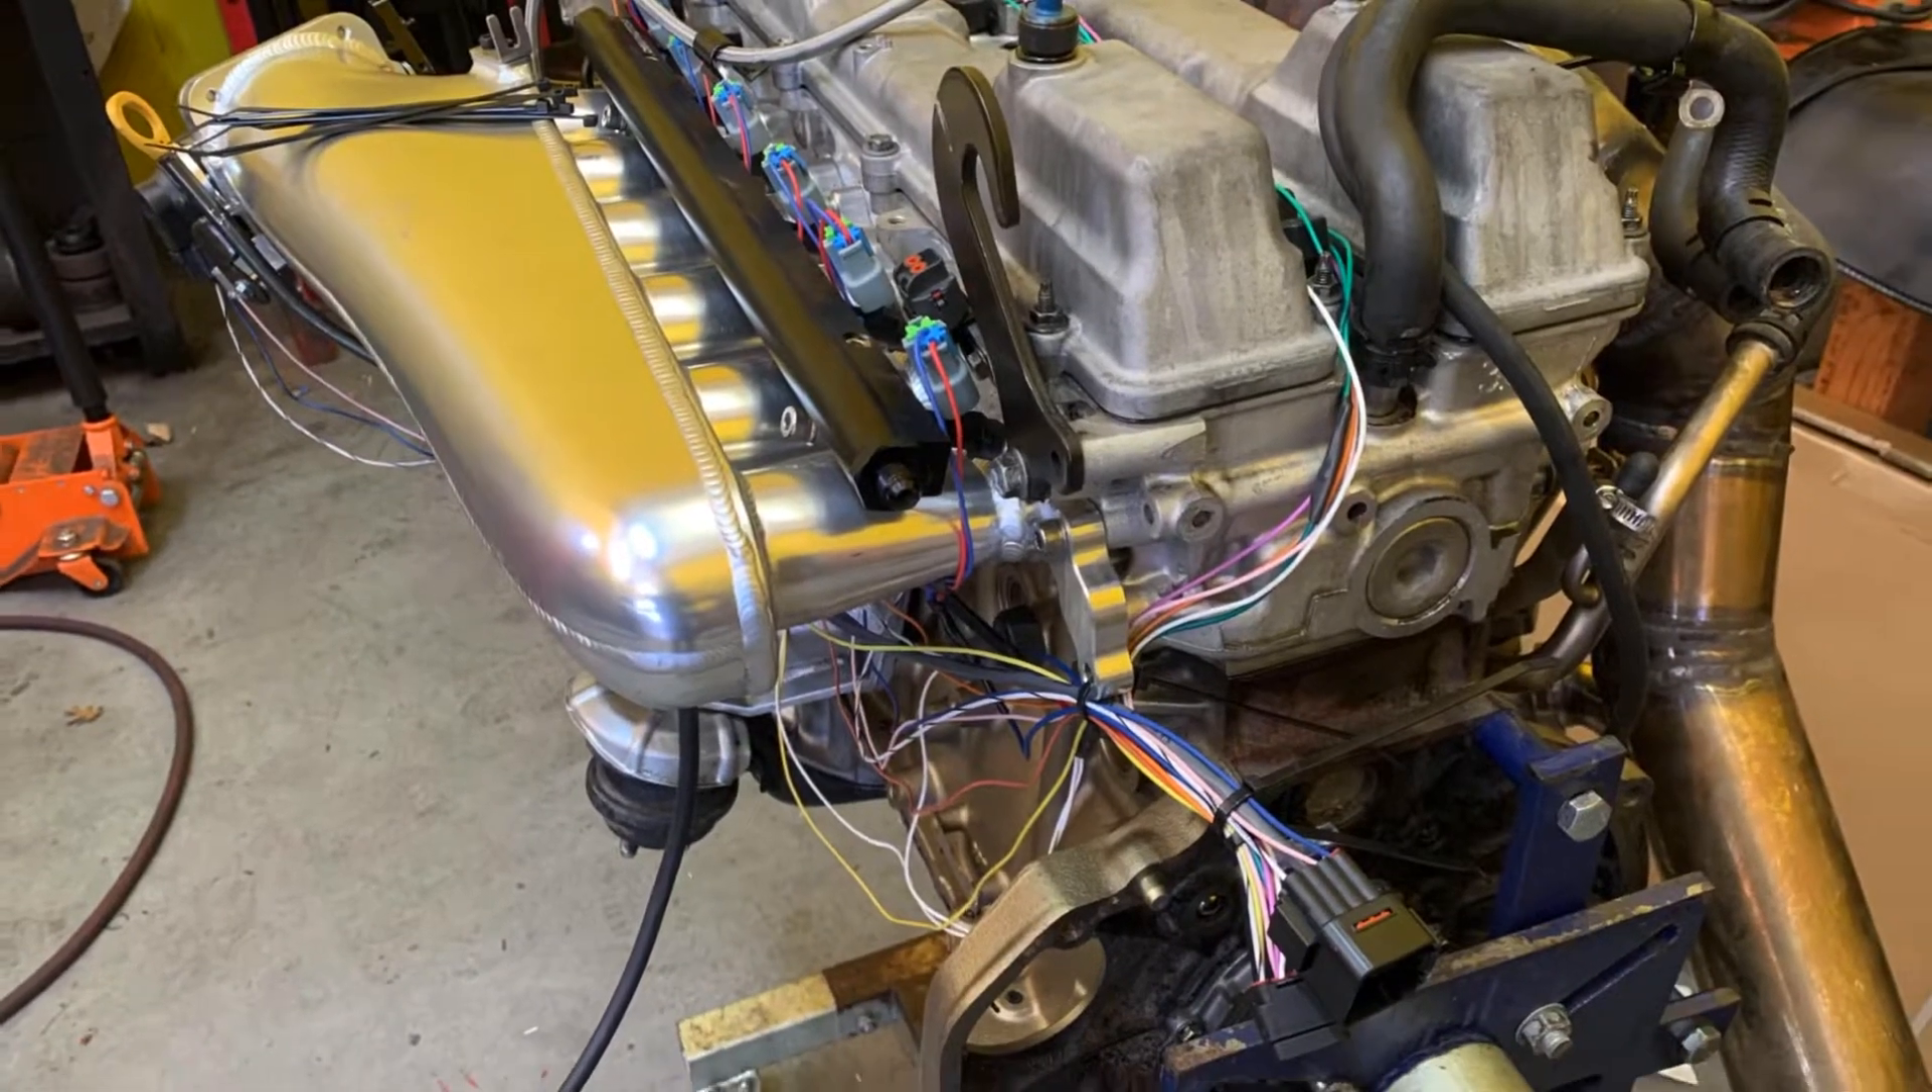And I started wiring up the car, but there's still work to be done.